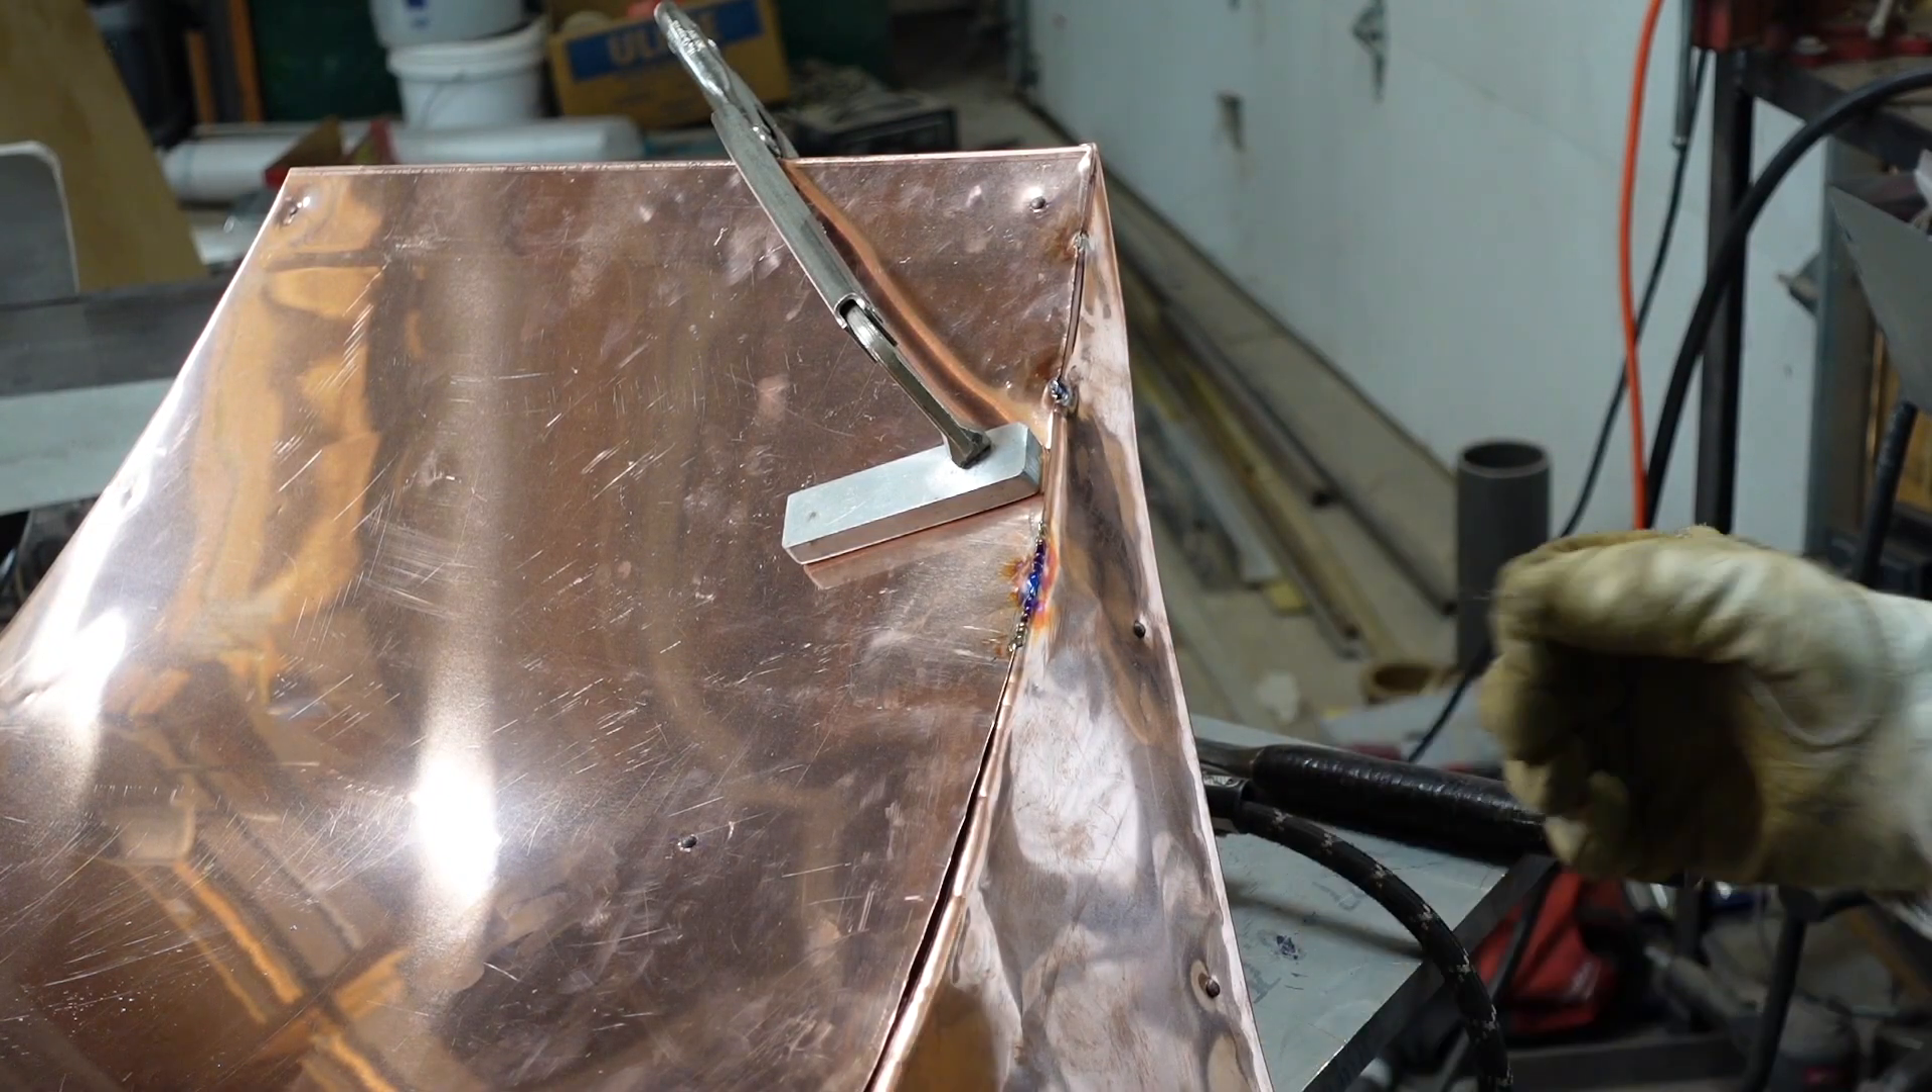Now I've got the front coming together with the side.